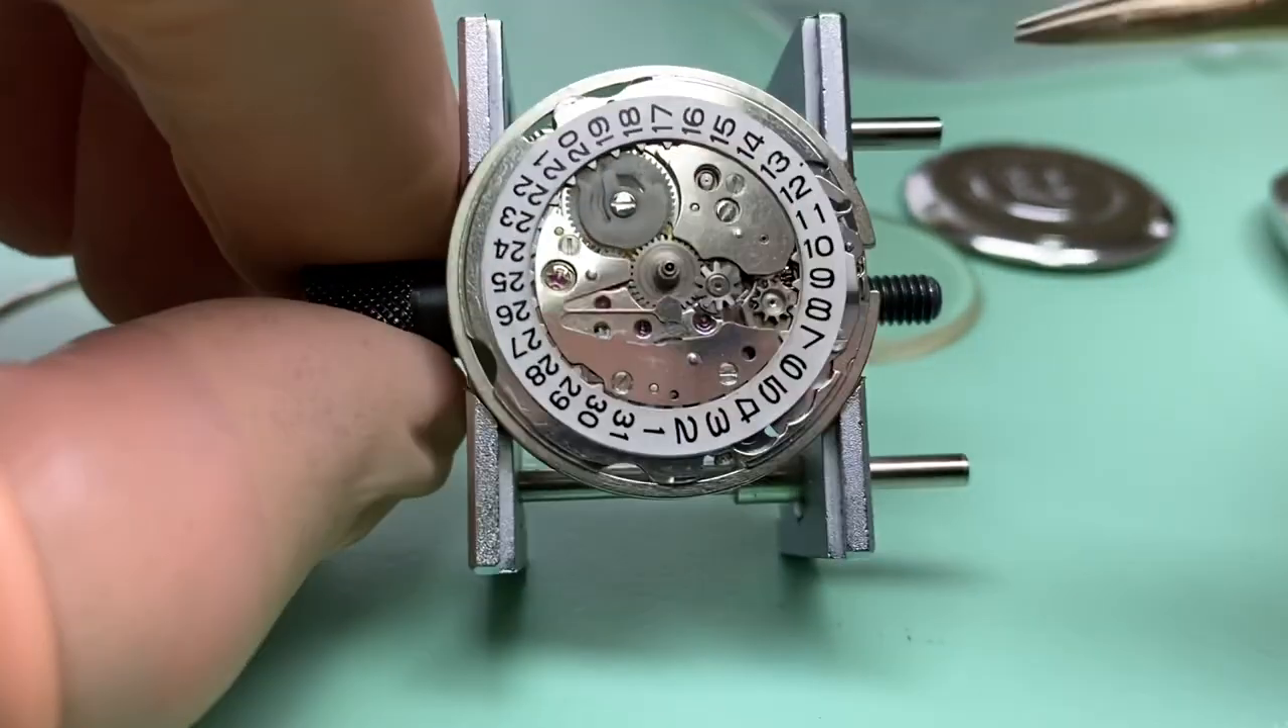So now the dial side of the movement has been assembled. So we can see that all the calendar work has been put in place and everything's there.